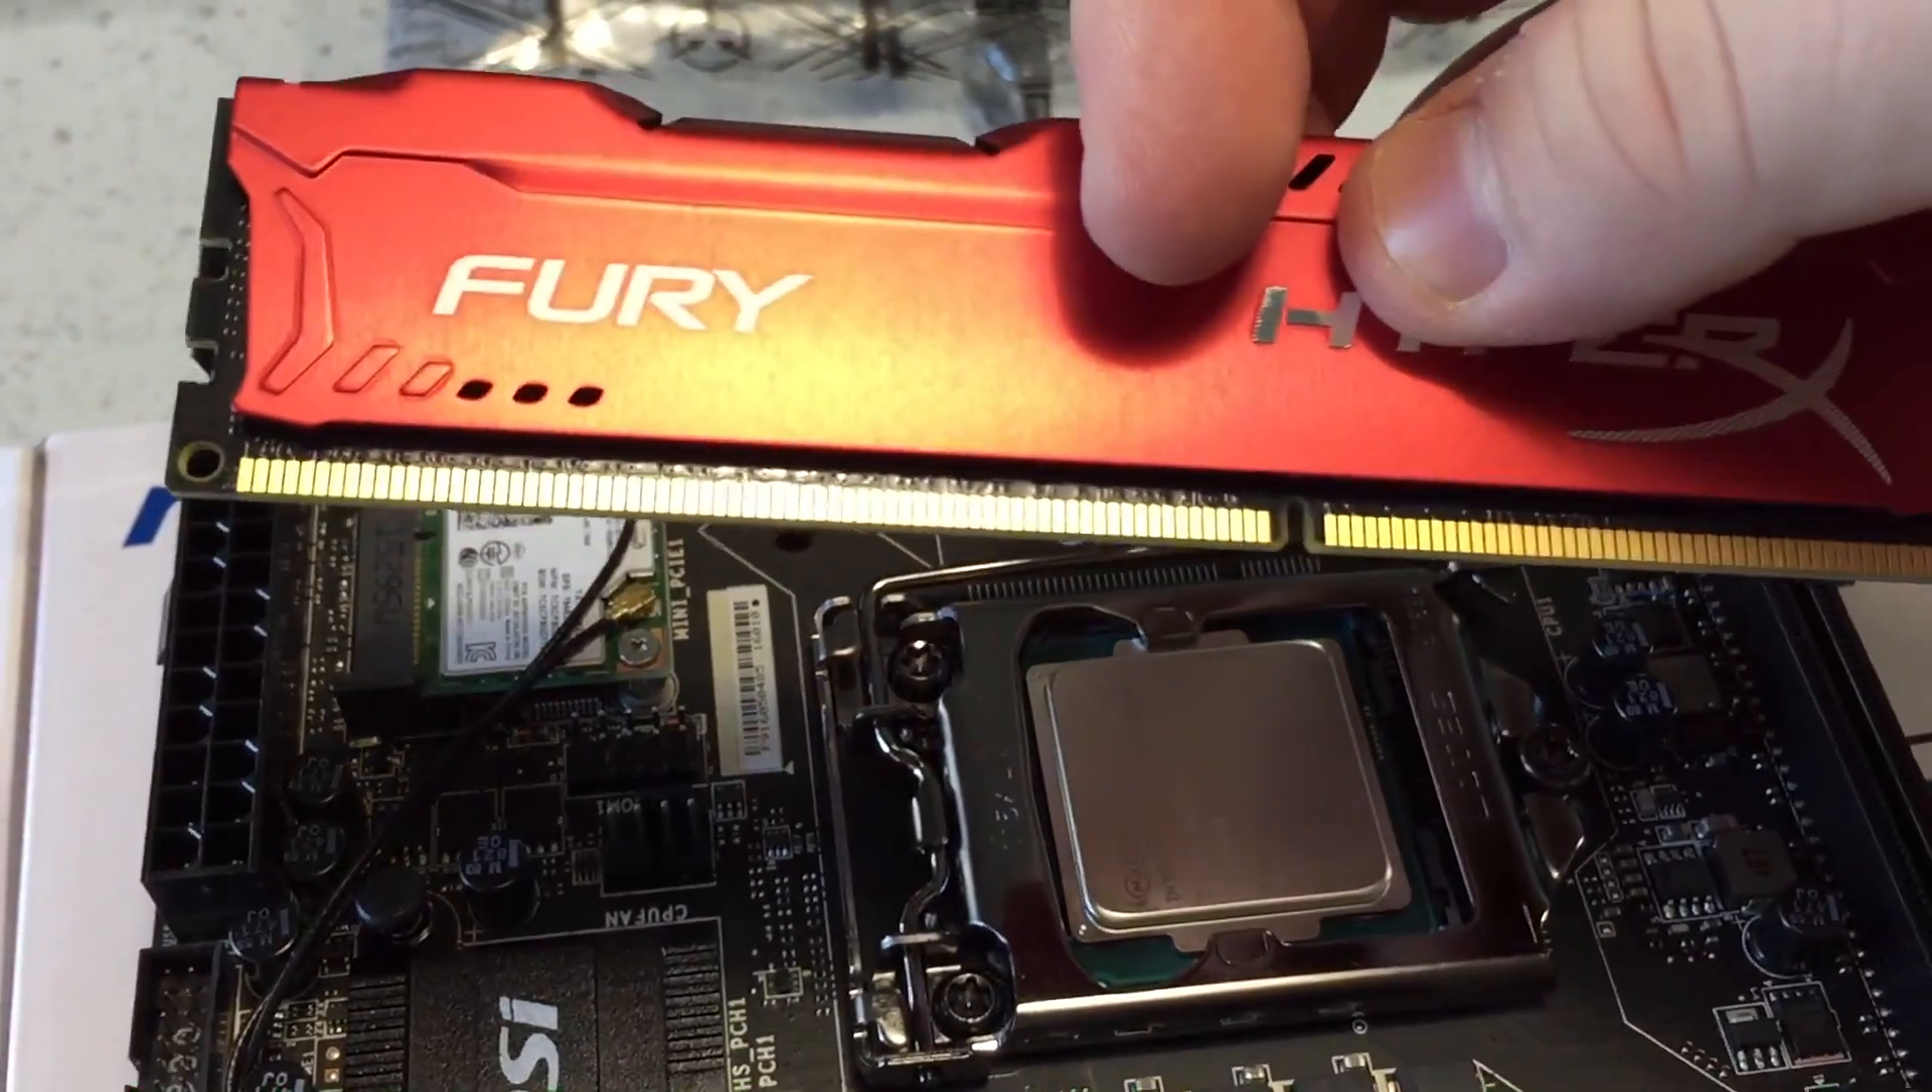And the CPU is now installed in here.